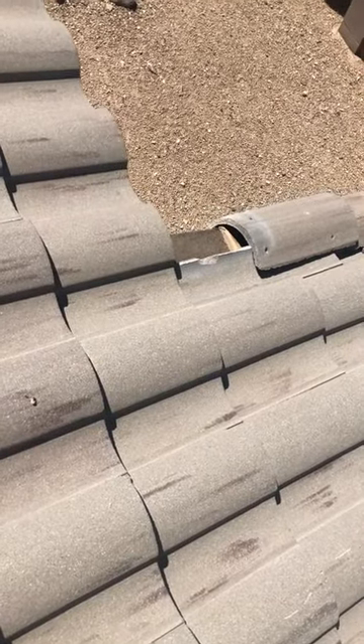Right here is where you have your missing rake tile so we're going to definitely replace that and get a new one put right back there and then replace the other broken tile you have.